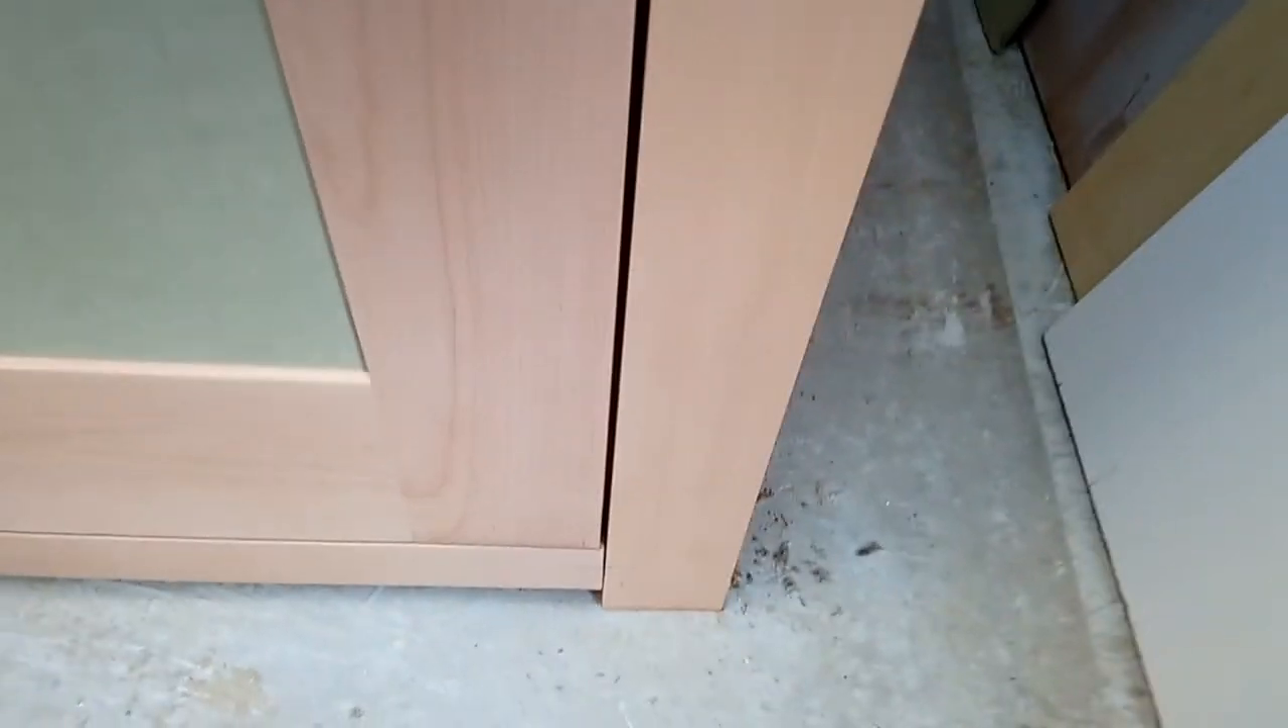There's a little gap down there.